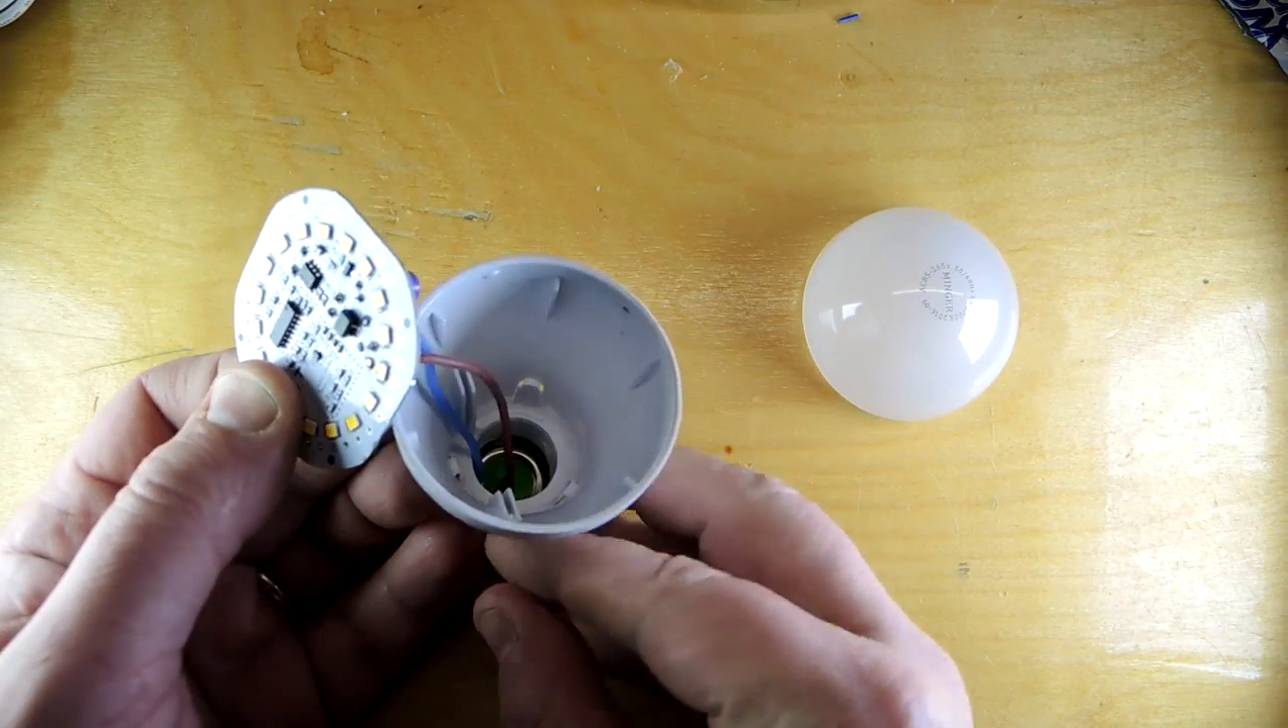So I just took the top off and there's a single circuit board.